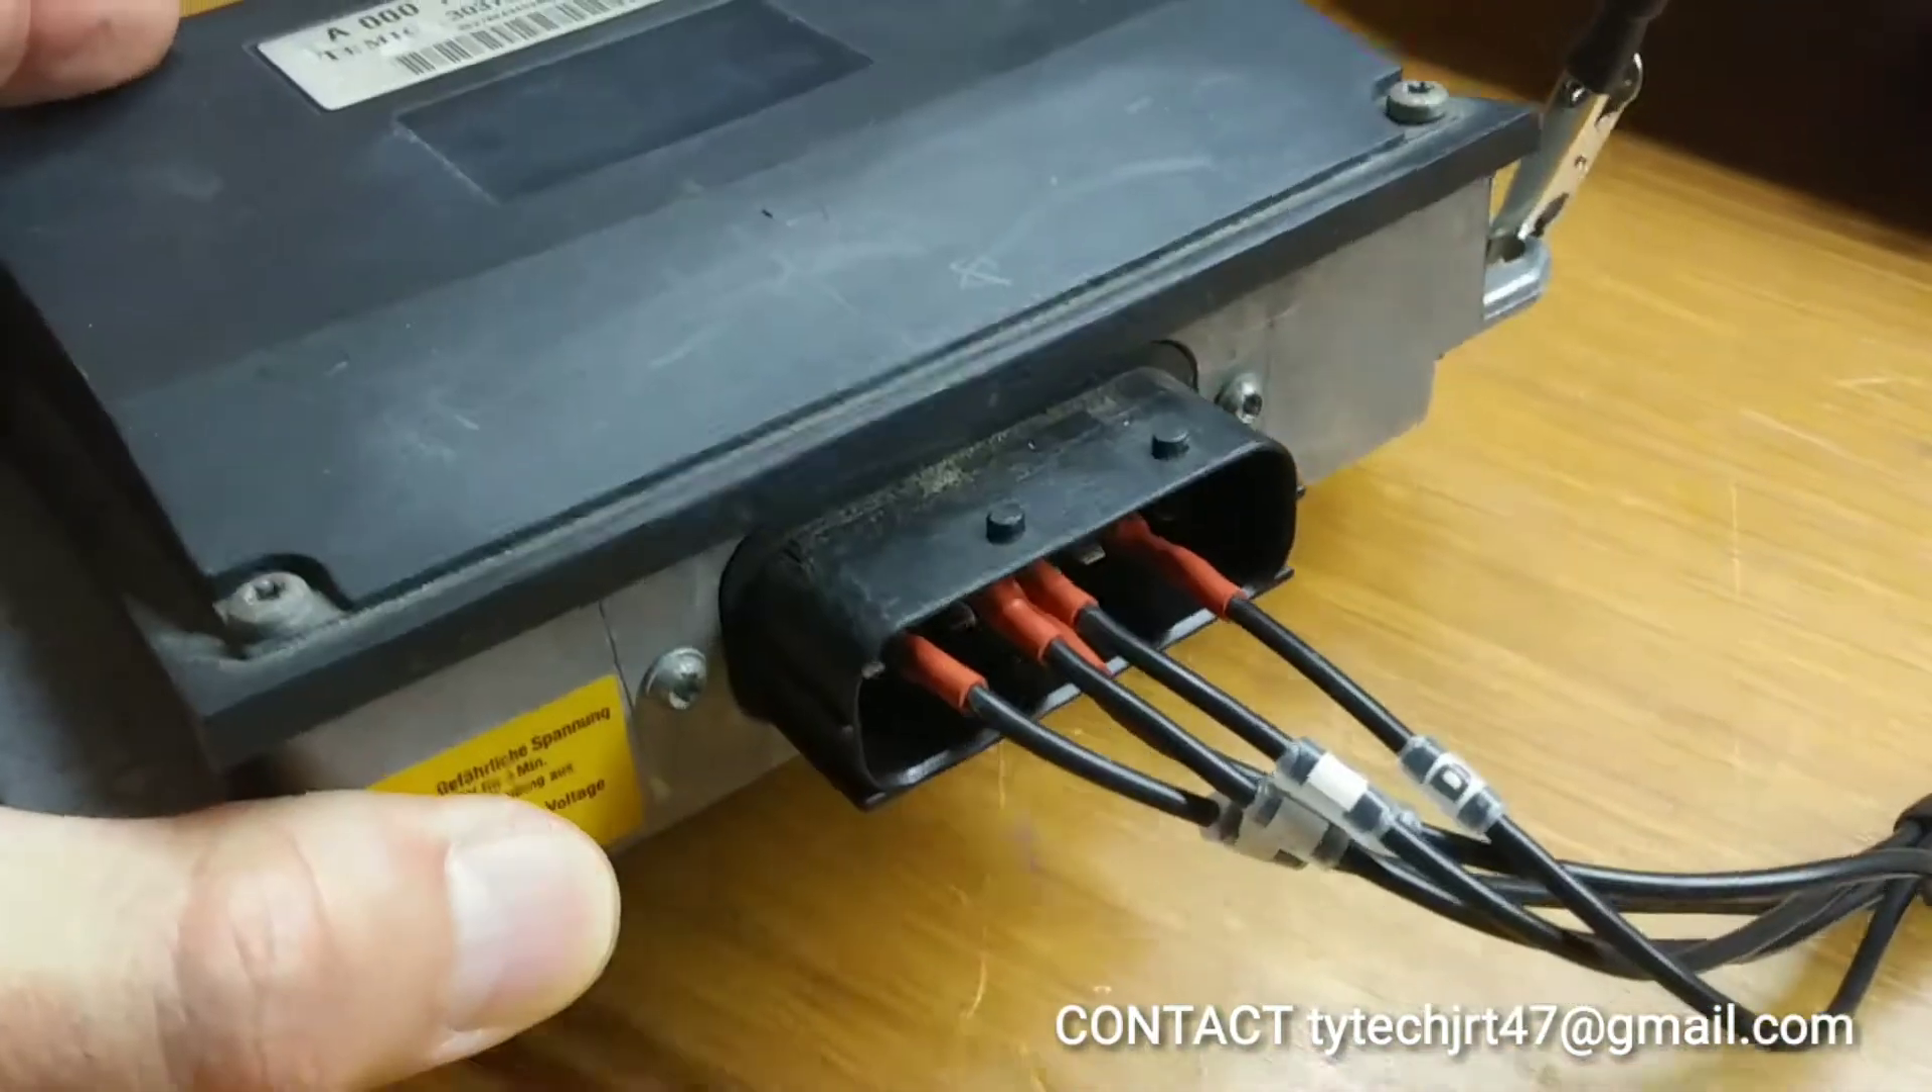So we've made our connections to the voltage transformer following the instructions.